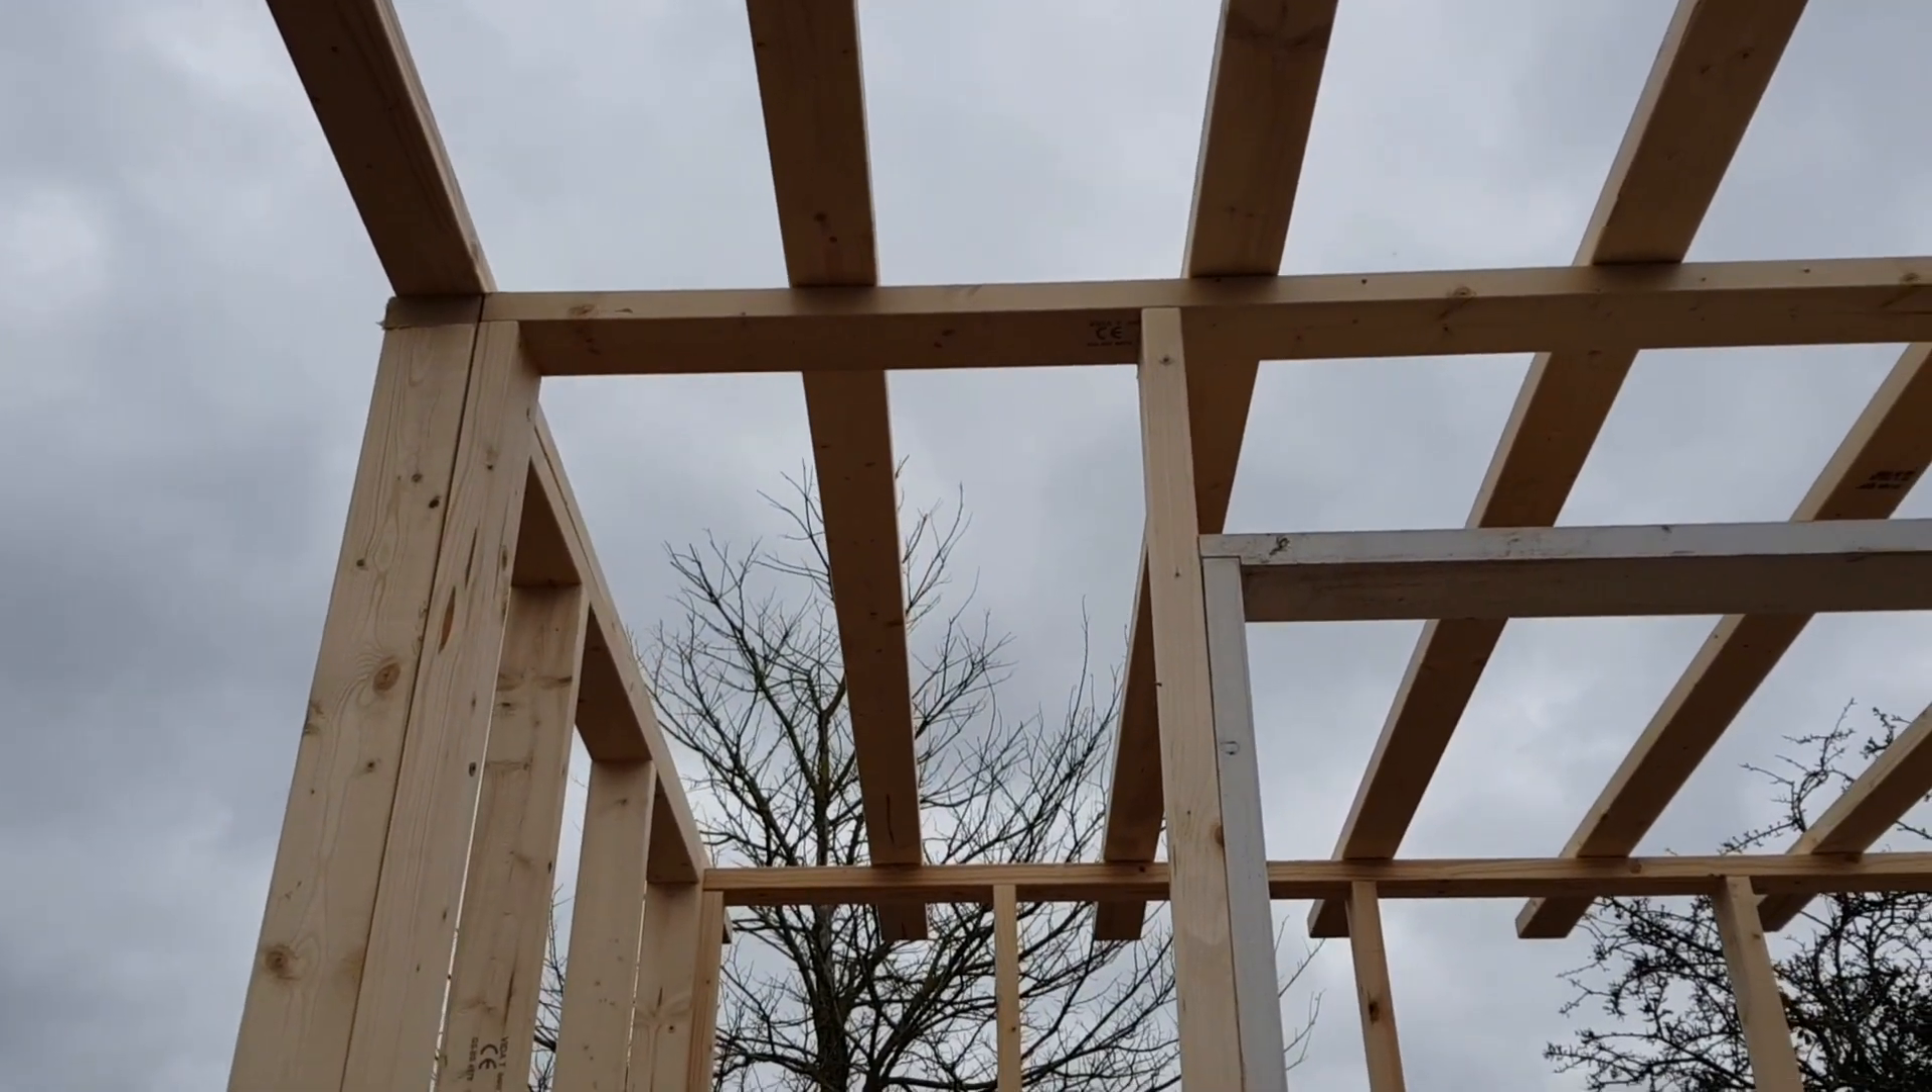That's pretty much done for the roof. Just need to slap some boards on it and a waterproof membrane.